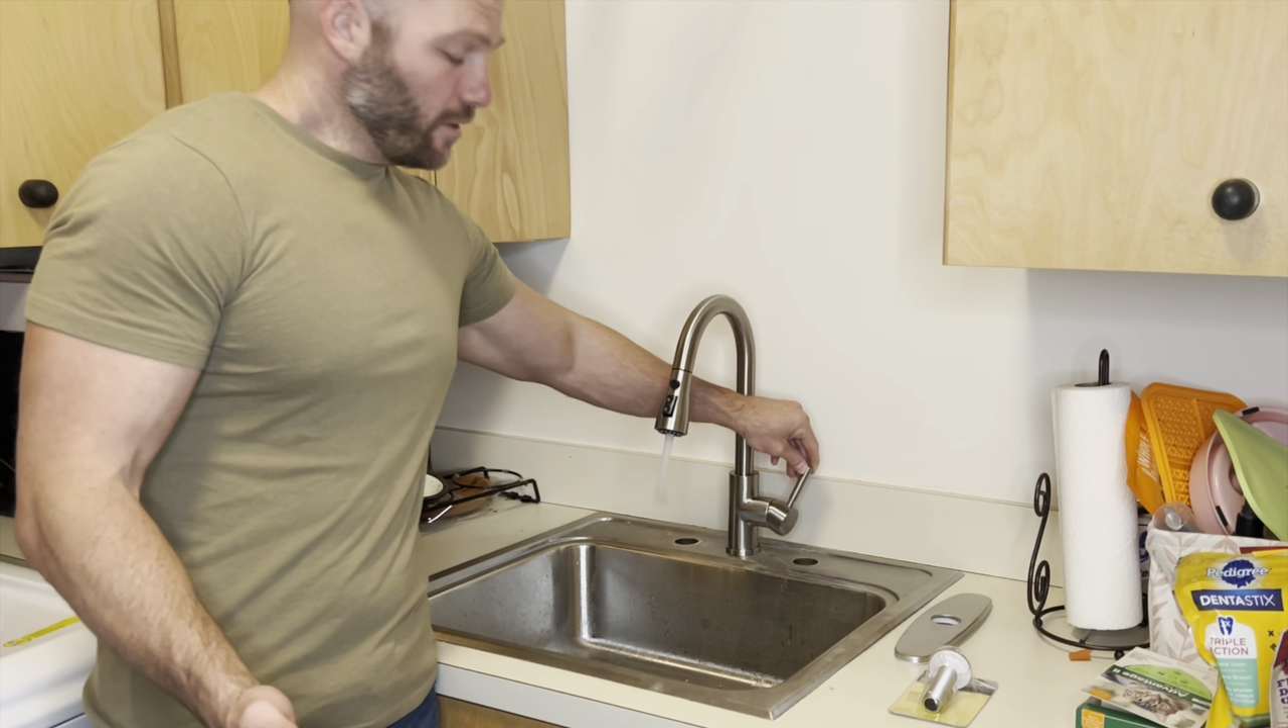I've got my wee wee faucet all installed and all in all it works pretty well.